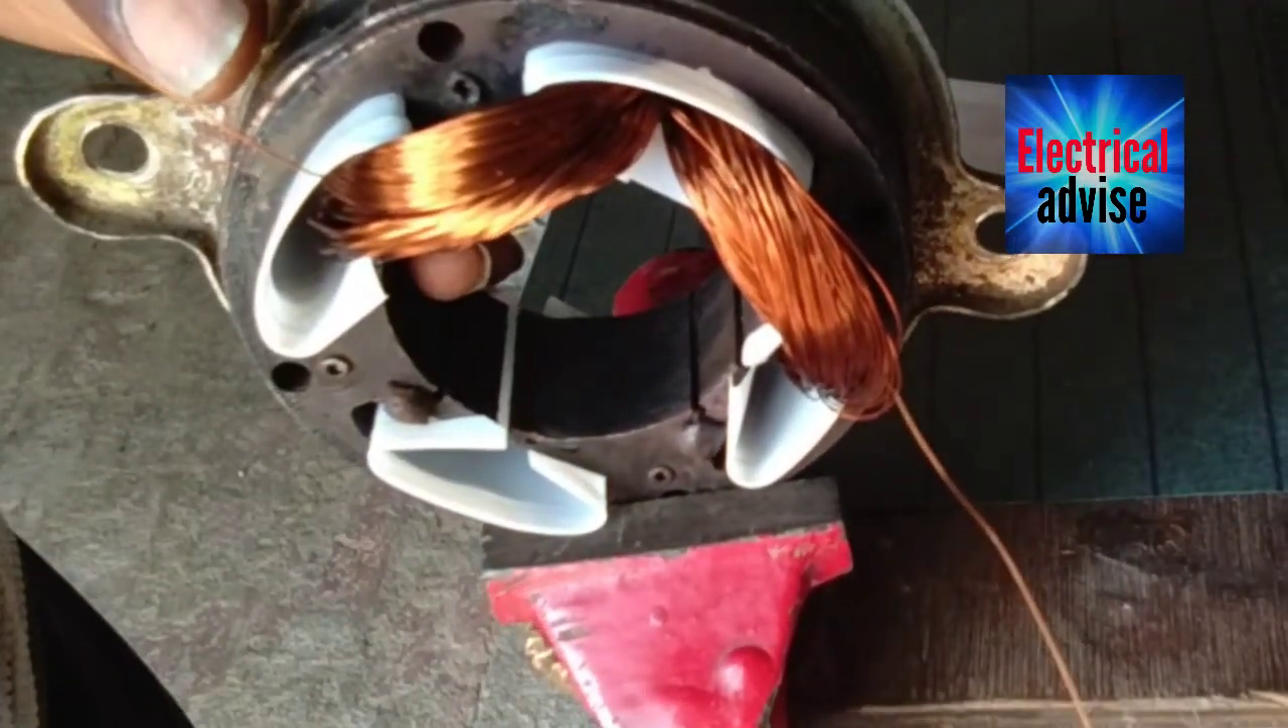अभी दो कॉयल डल चुकी है अब तीसरी और चोथी दो कॉयल बच गी है।